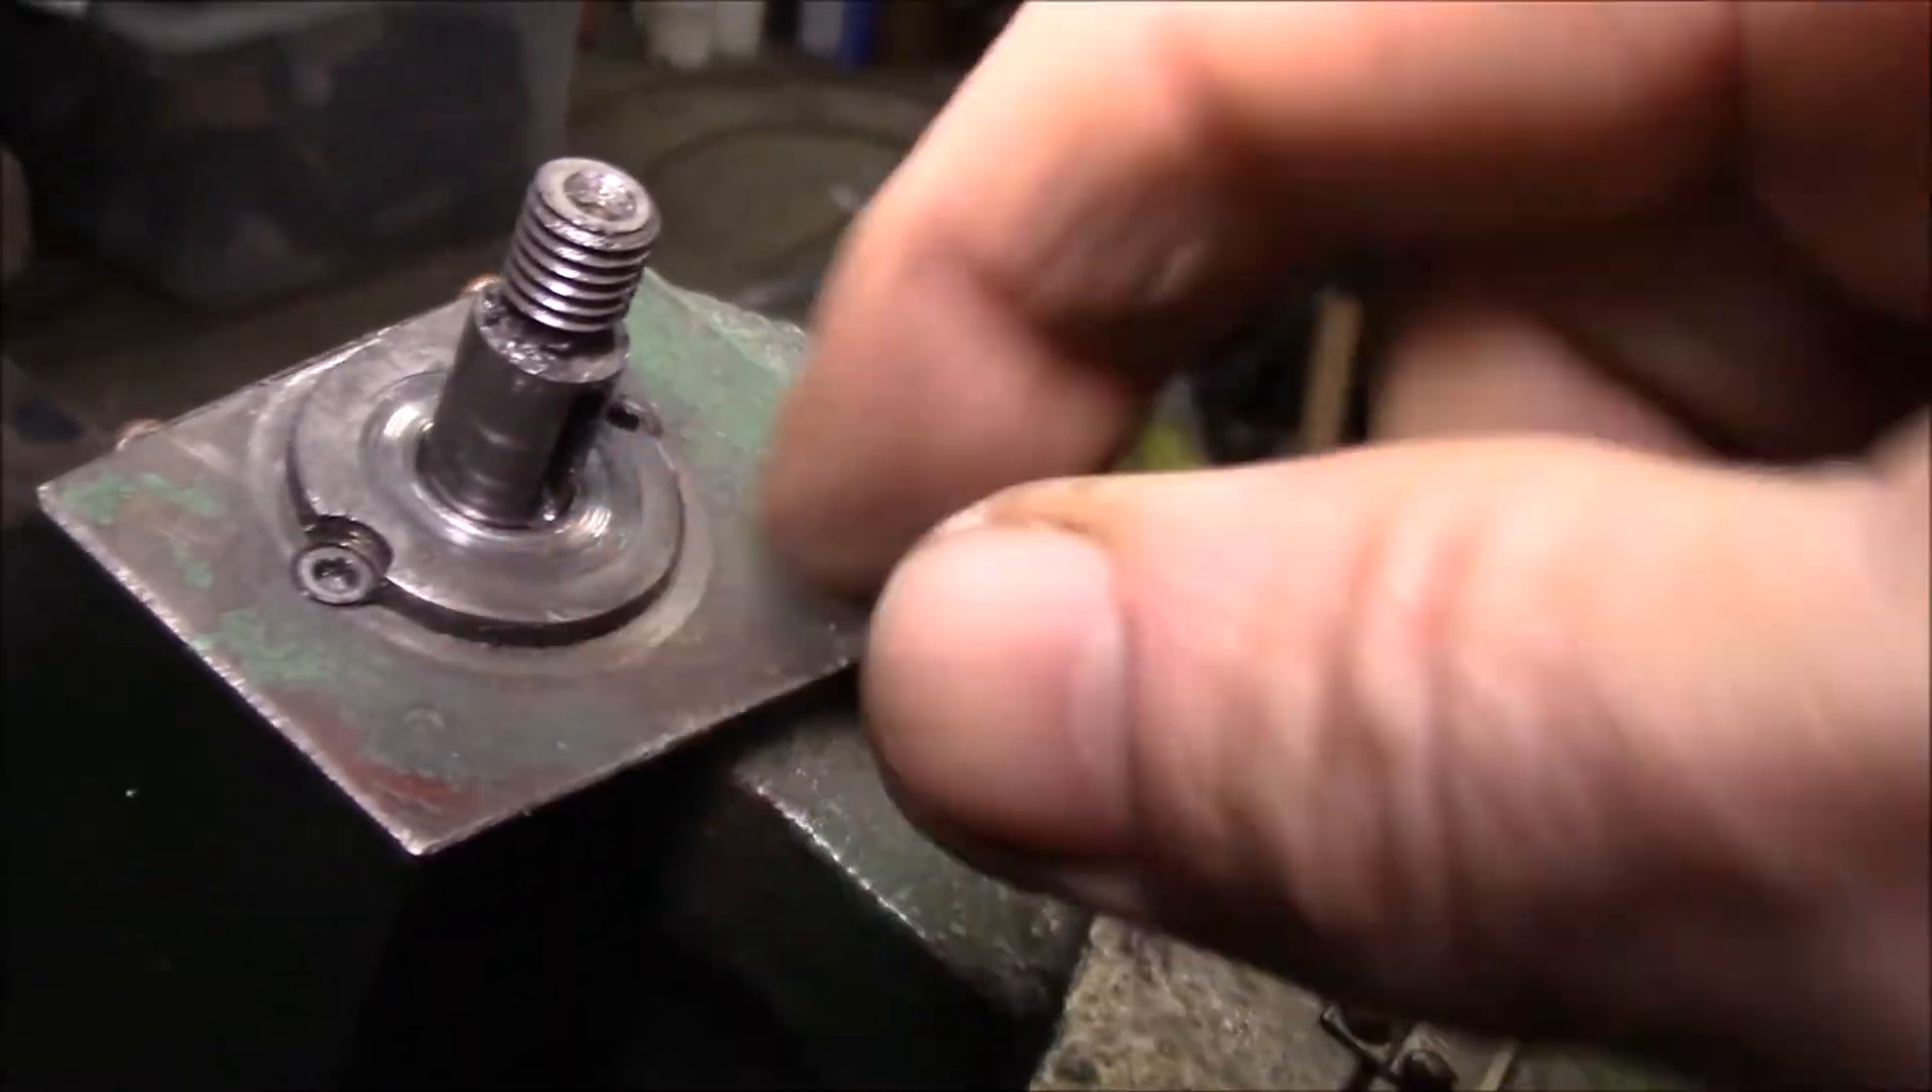So let me pull this thing apart and I'll show you what's going on here but you can see how that thrust bushing has pushed its way out. That used to be flush.